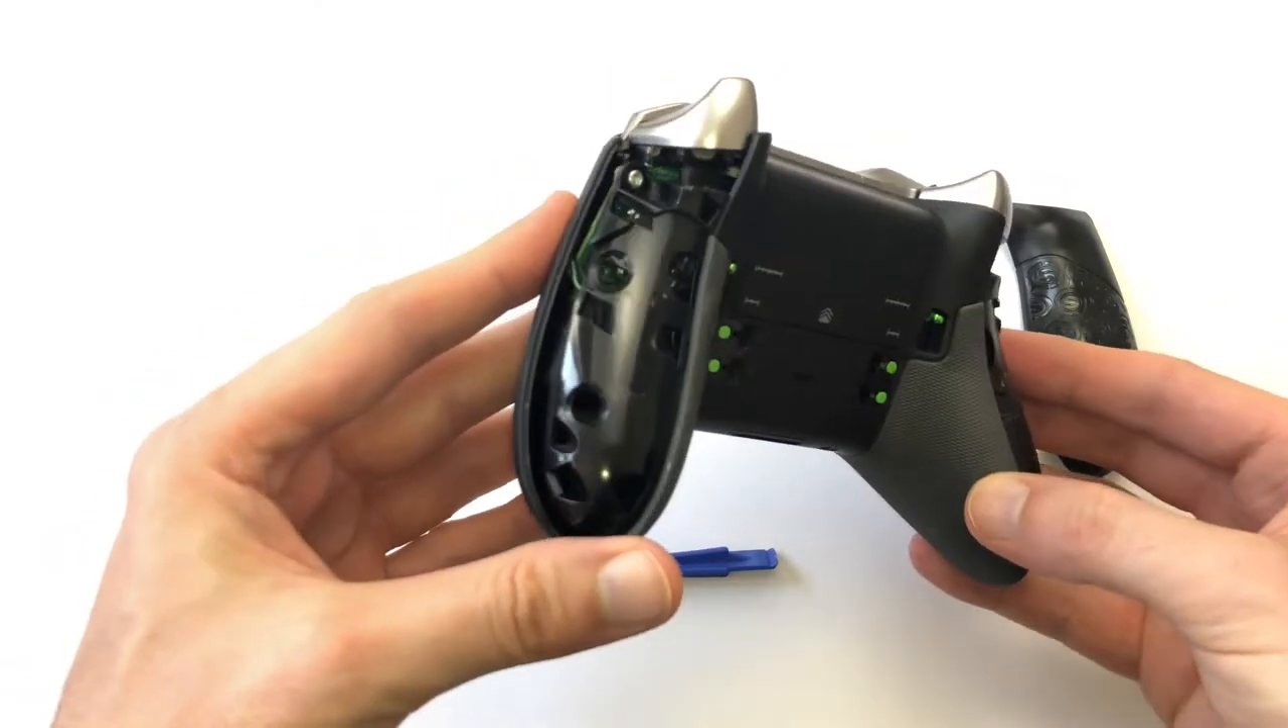So as you can see here this is my old Elite controller and I have already removed the grips from there.